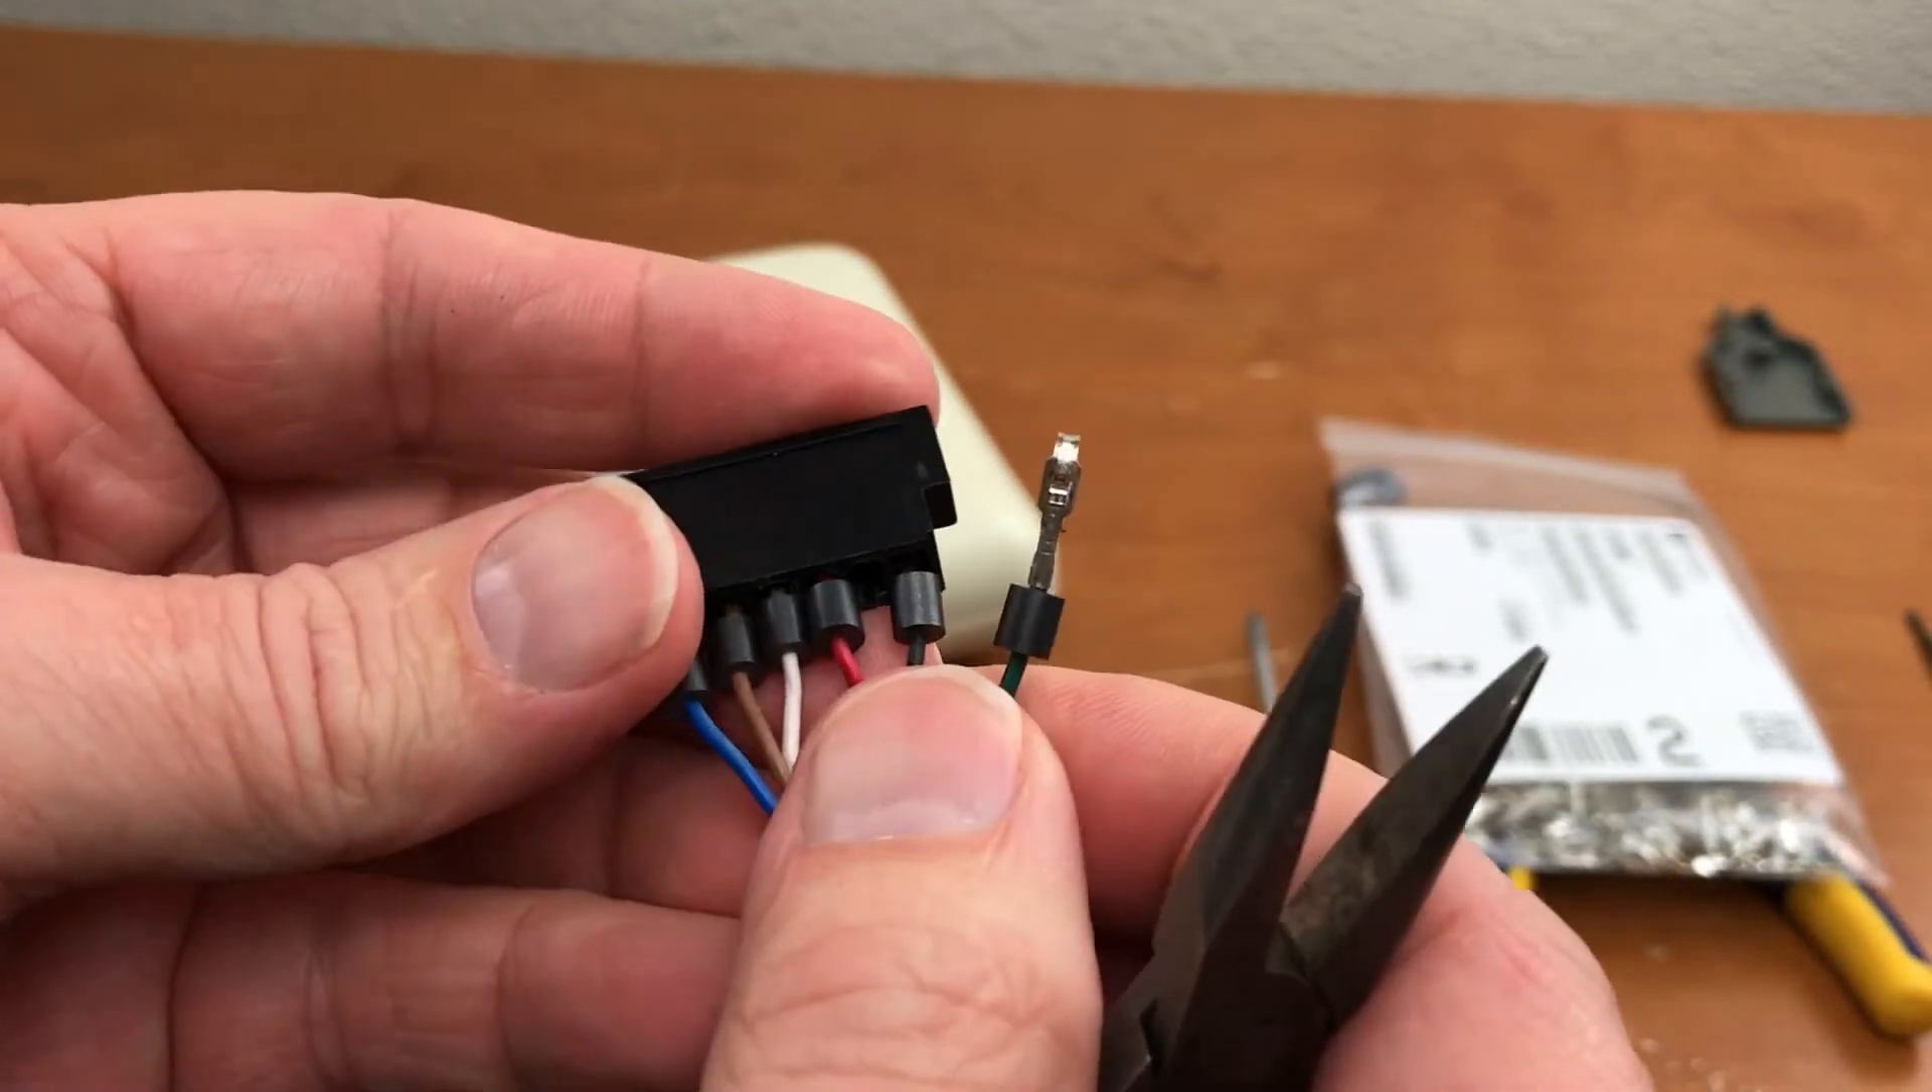One of the connector pins here isn't even retained in there.